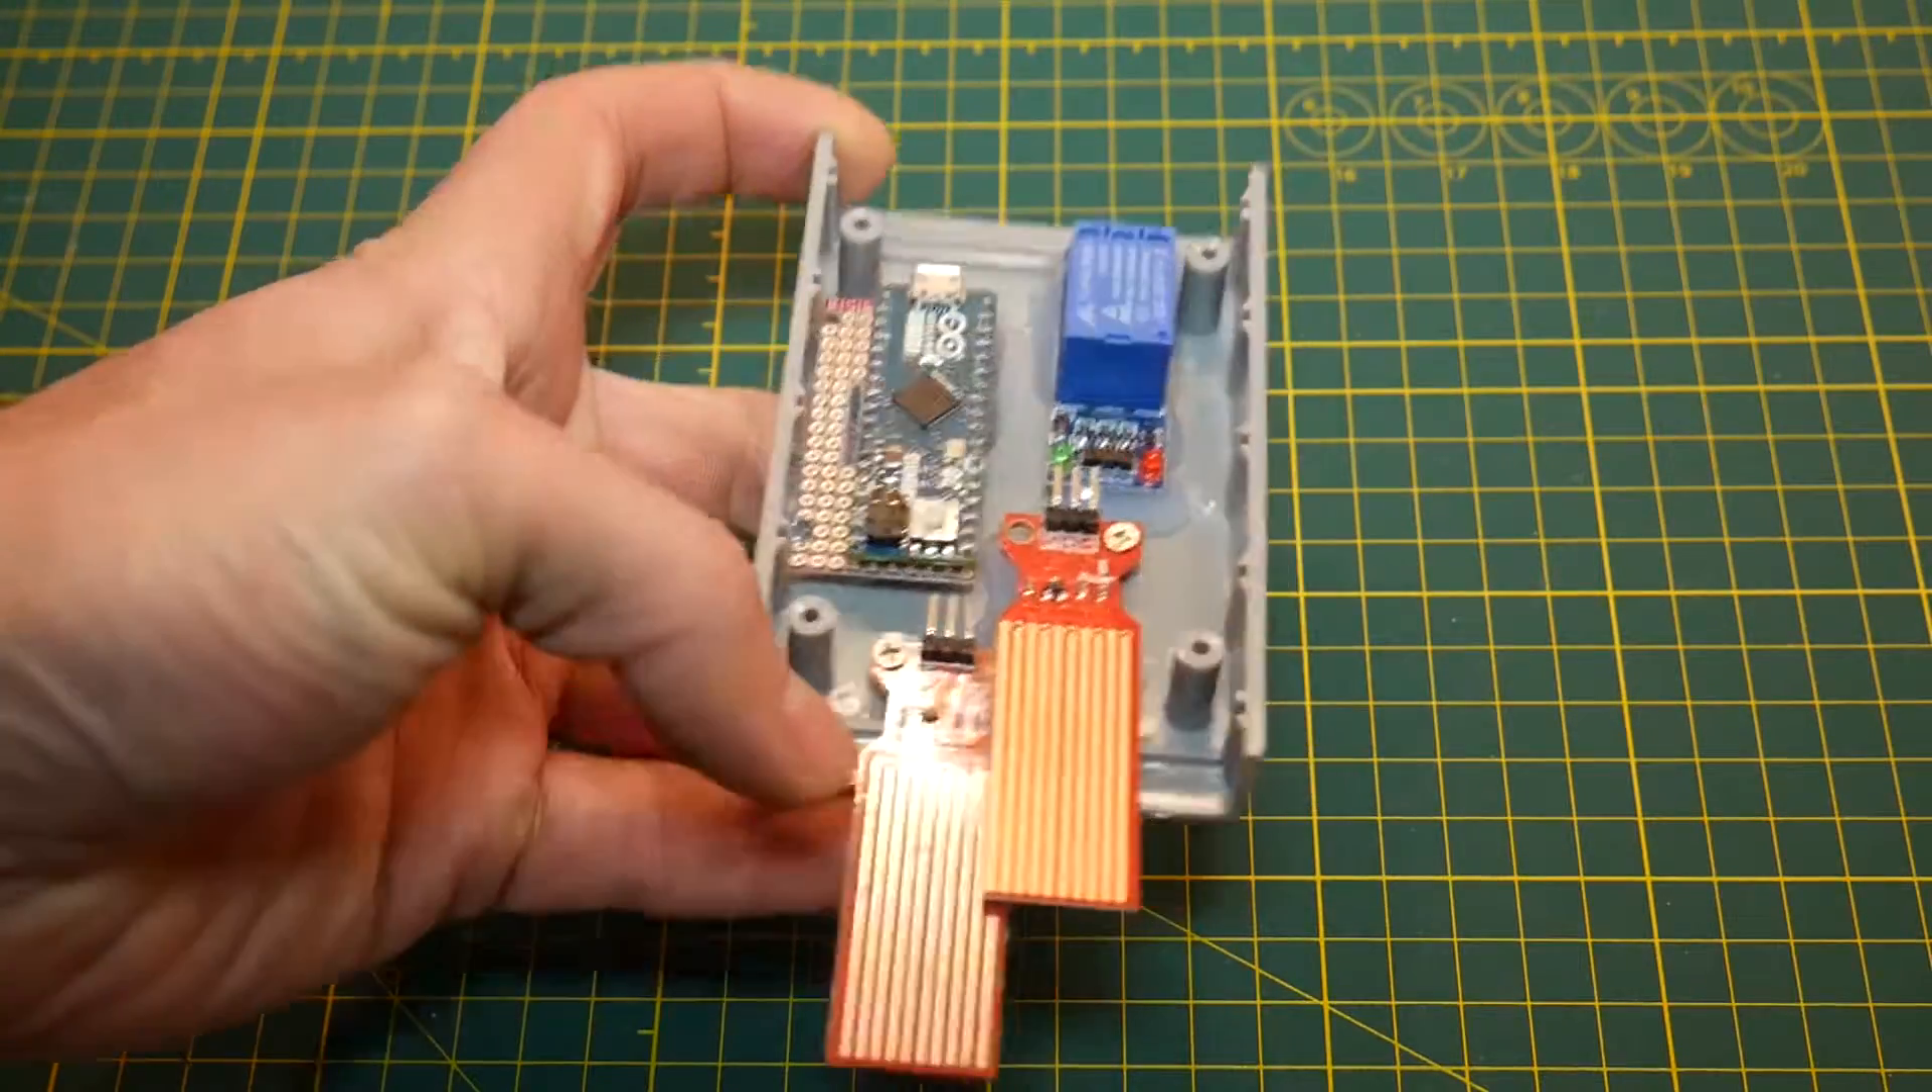You can see here that I've mounted my Arduino and I've mounted the relay inside the enclosure and I've kept enough room to work around with my soldering iron.